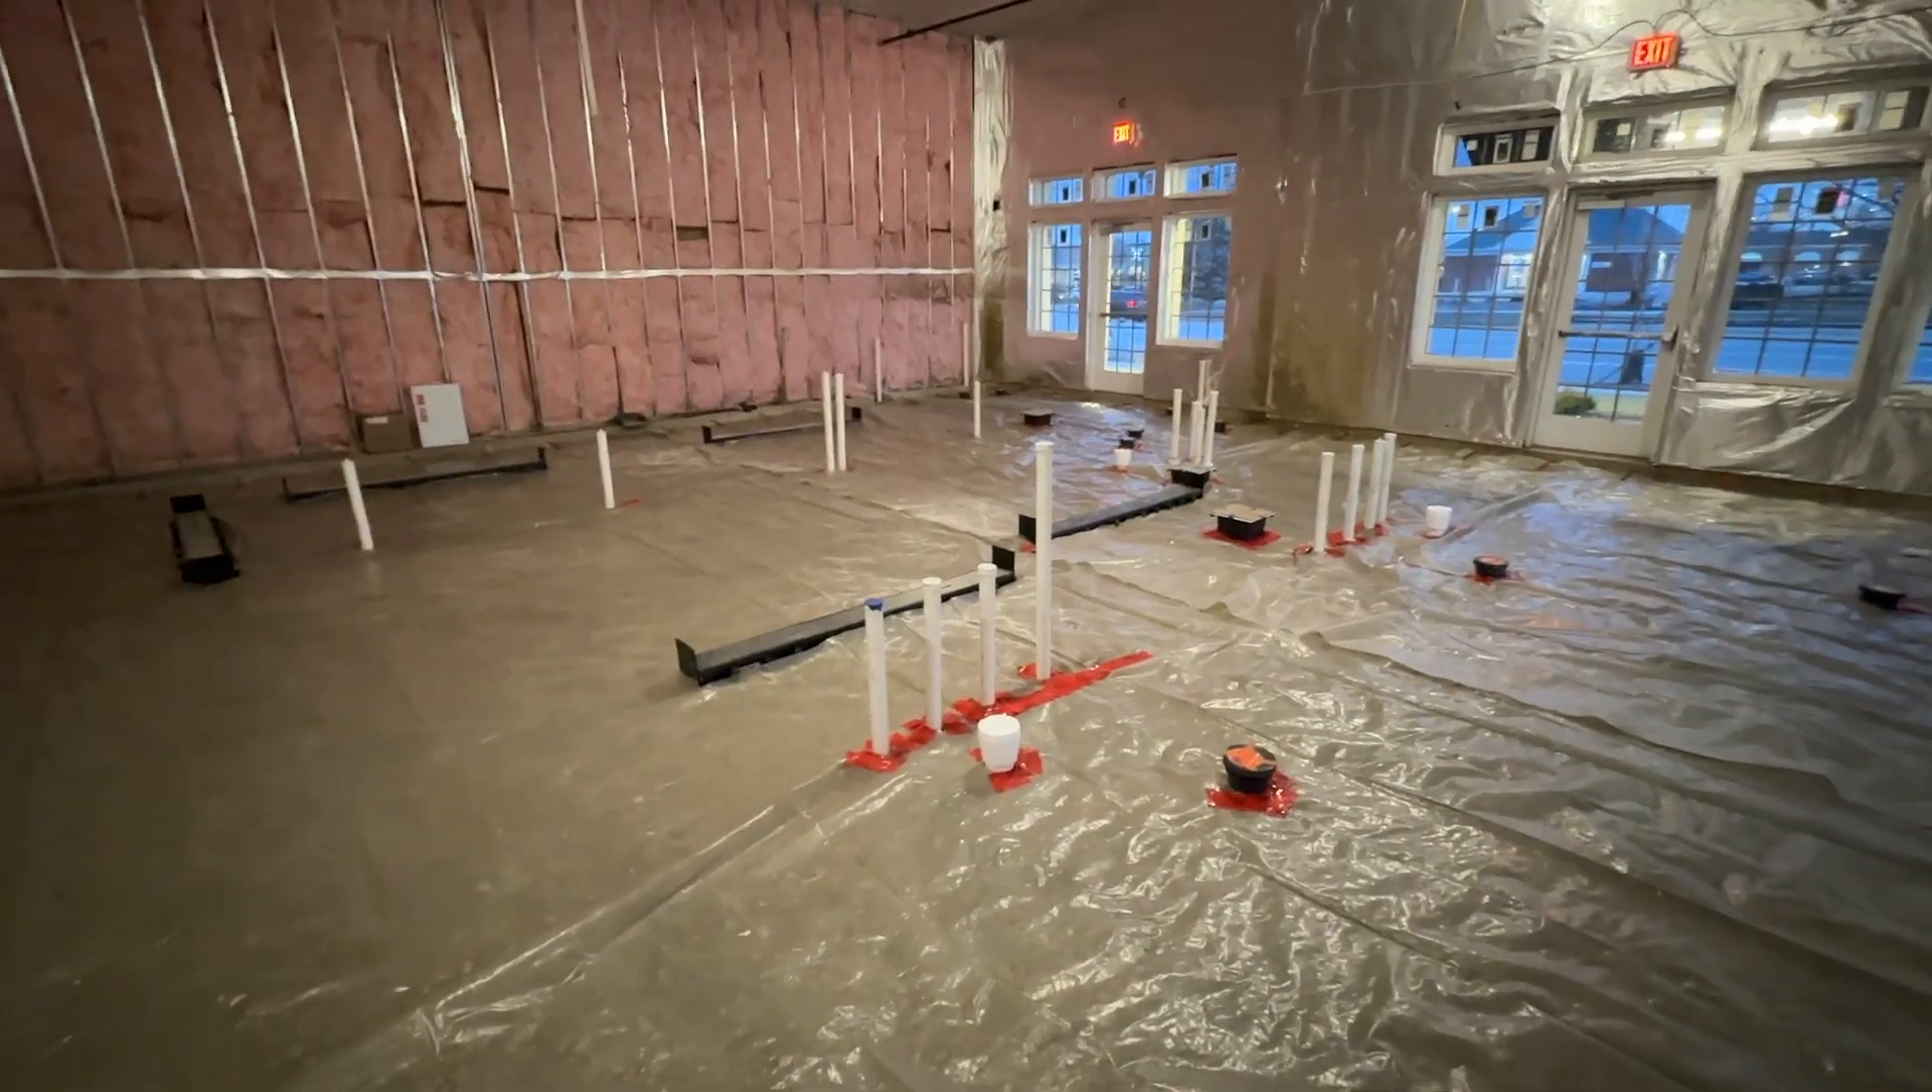As you can see, the concrete crew has installed this vapor barrier over the whole entire floor. And so now you have gravel and then the gravel and now the vapor barrier. And that's the end results to that.